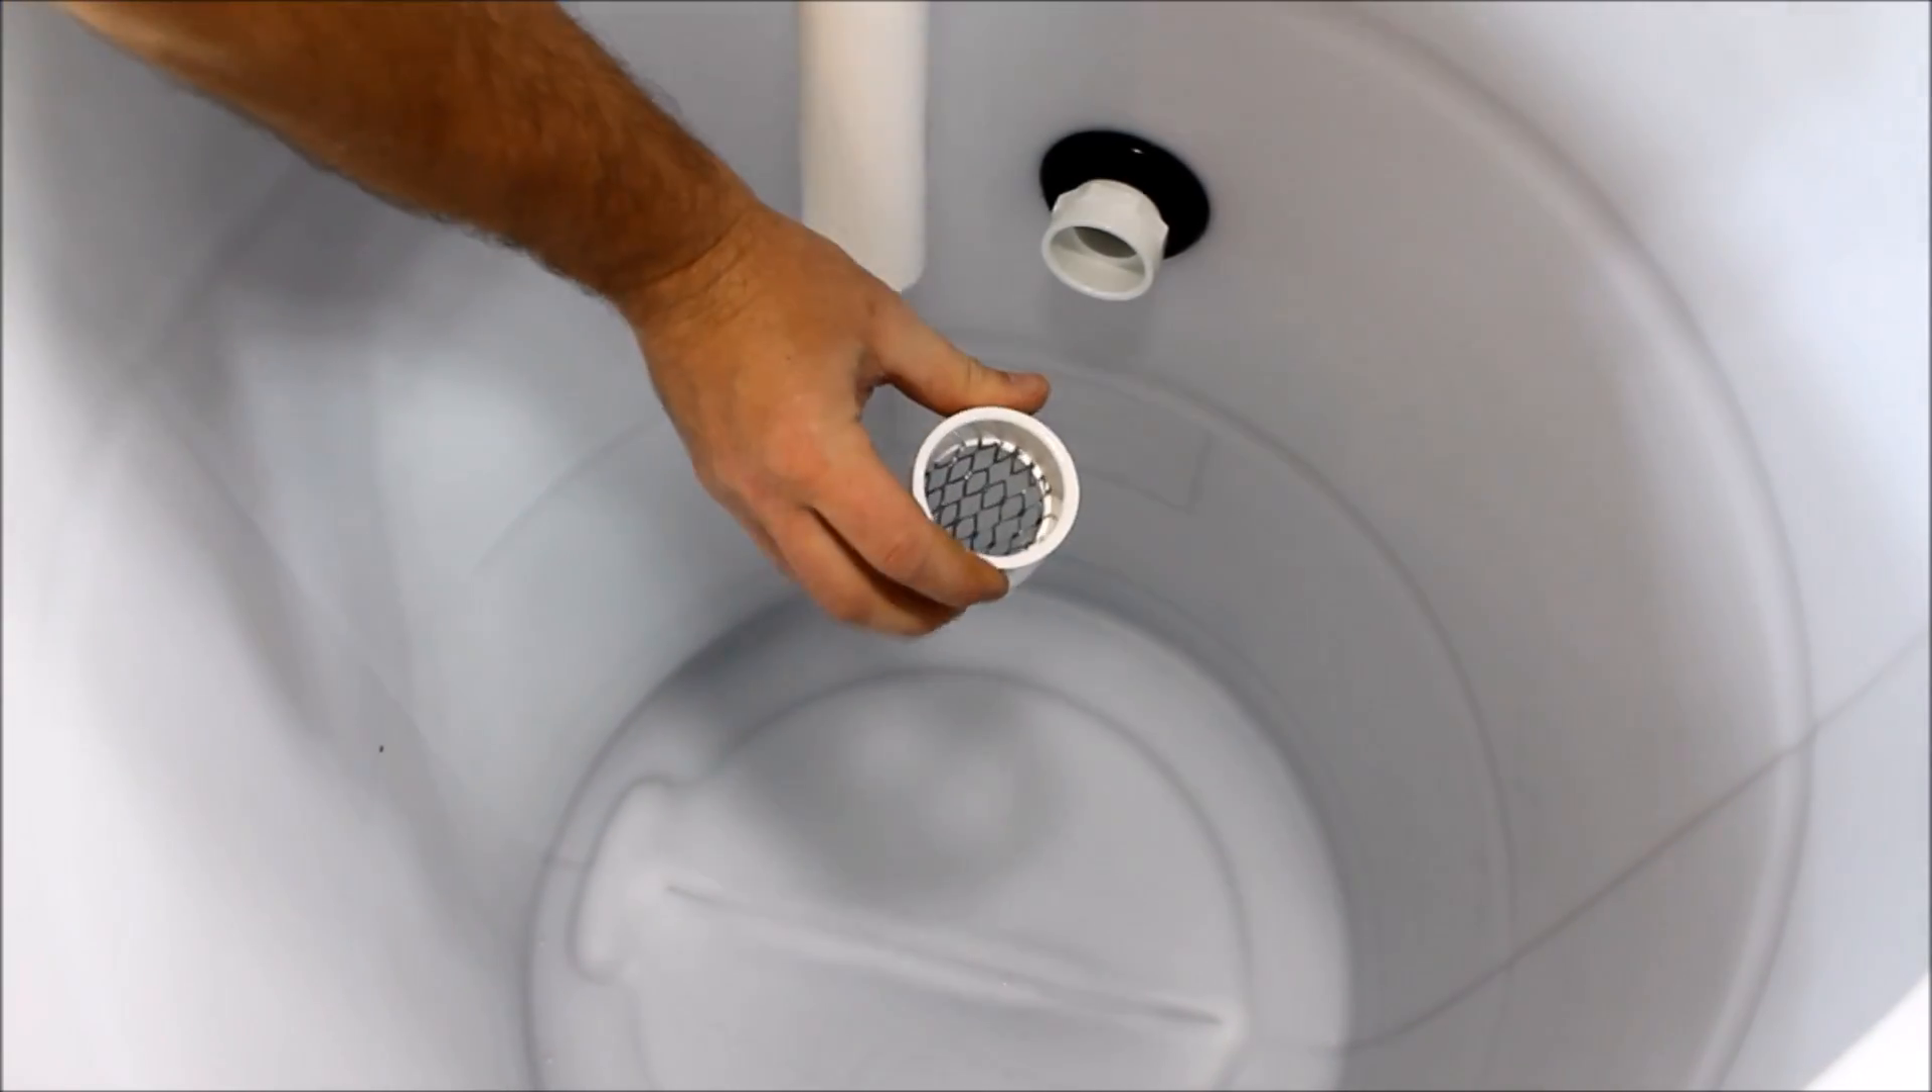And the coupler on the bottom, I just have pressed in a piece of wire lath.